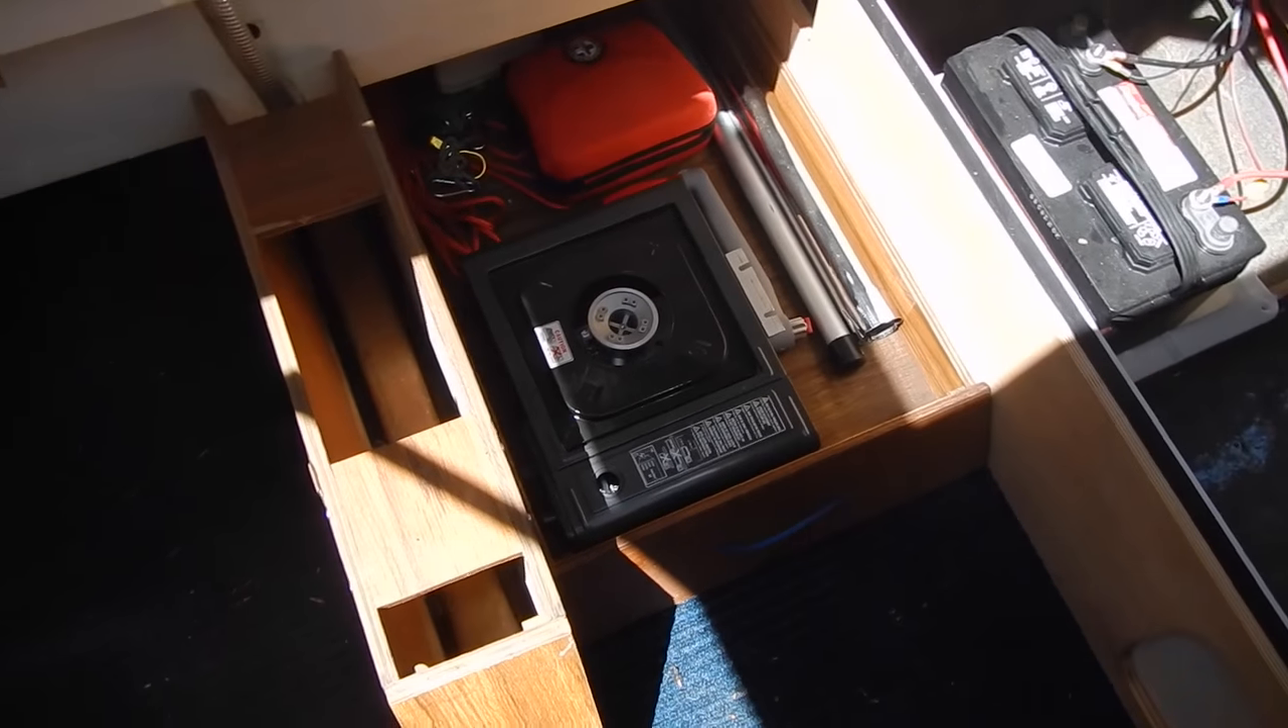So here's what we have with the settee removed. The drawer is still here and we'll need to take that out.